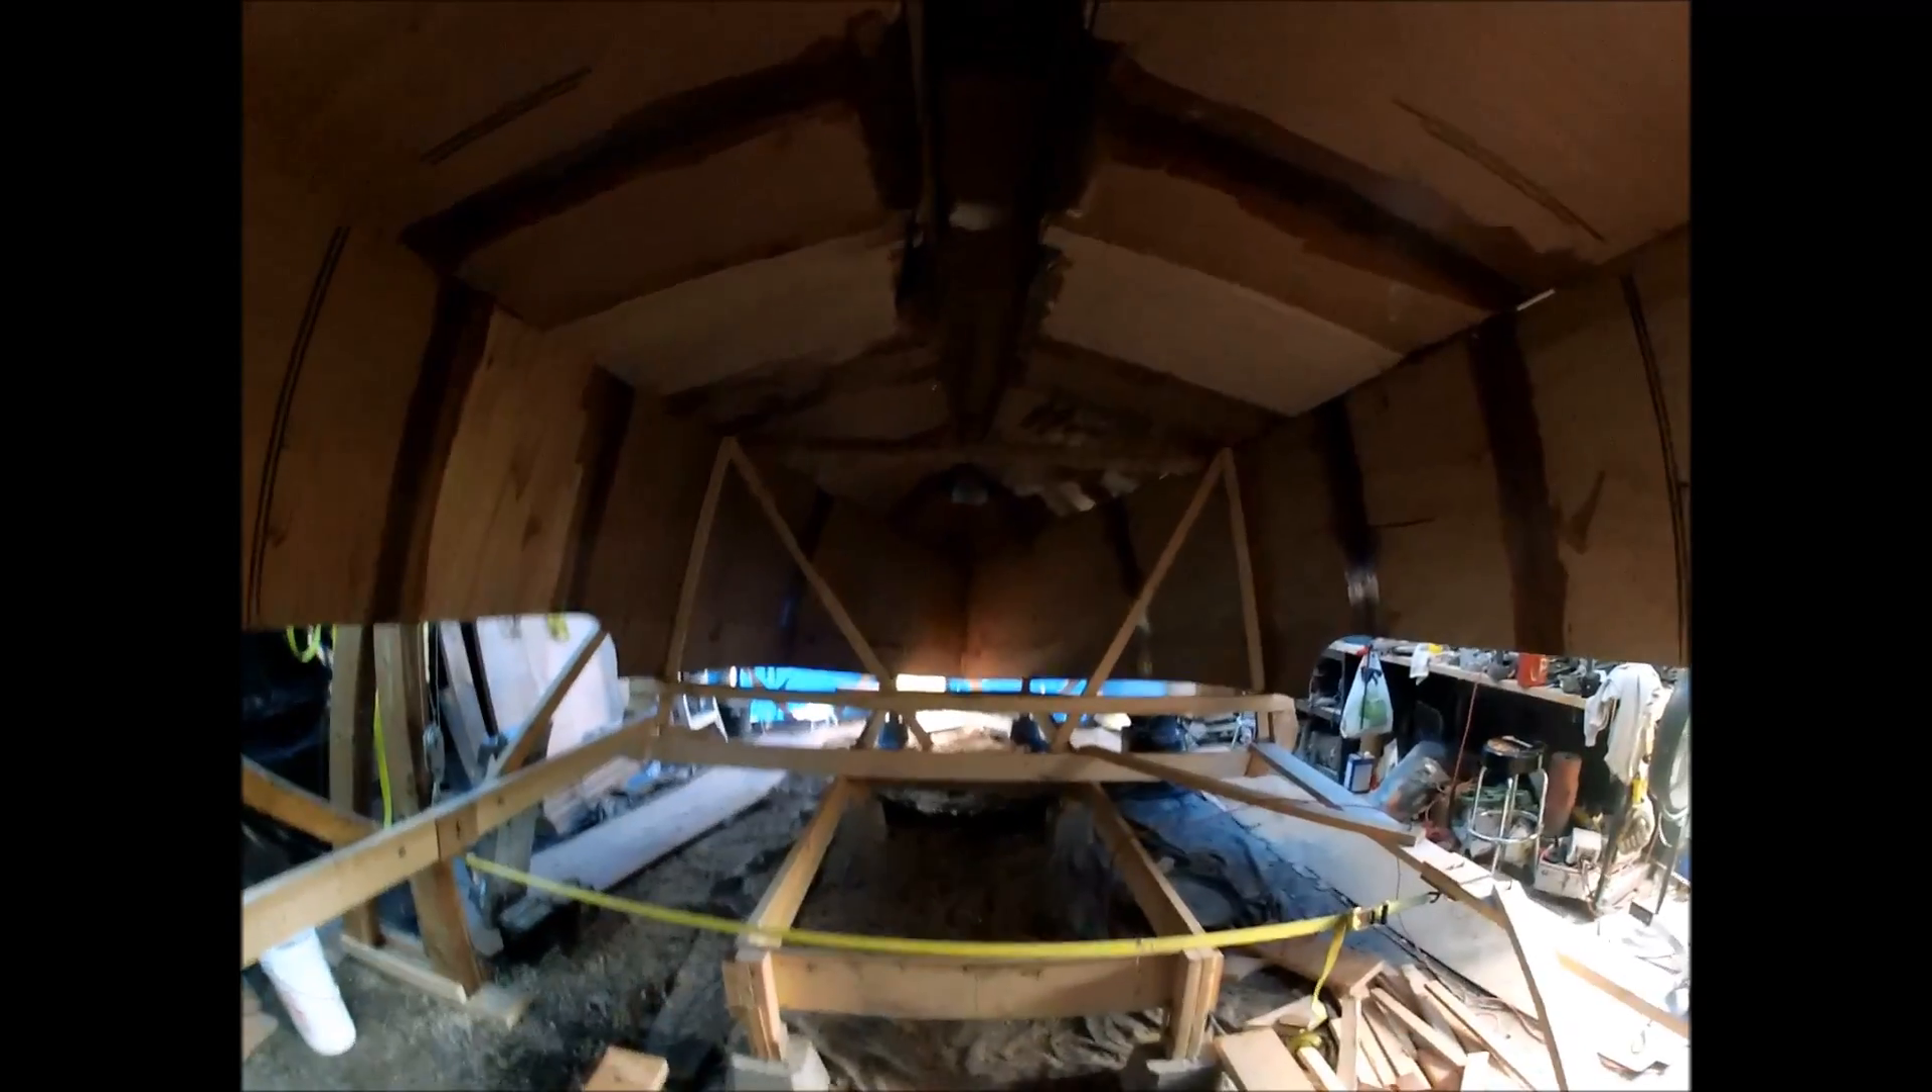I built that bracing in place just to hold the hull against the frames on the outside.